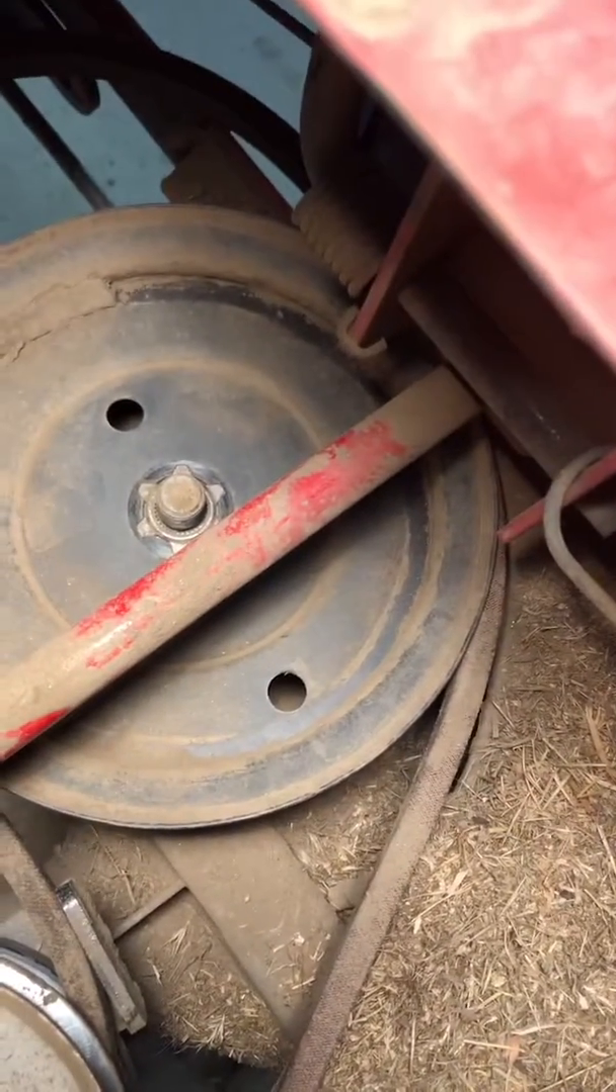I've got the pulley in place you can see the belt is on that's the part that is close to the frame there.